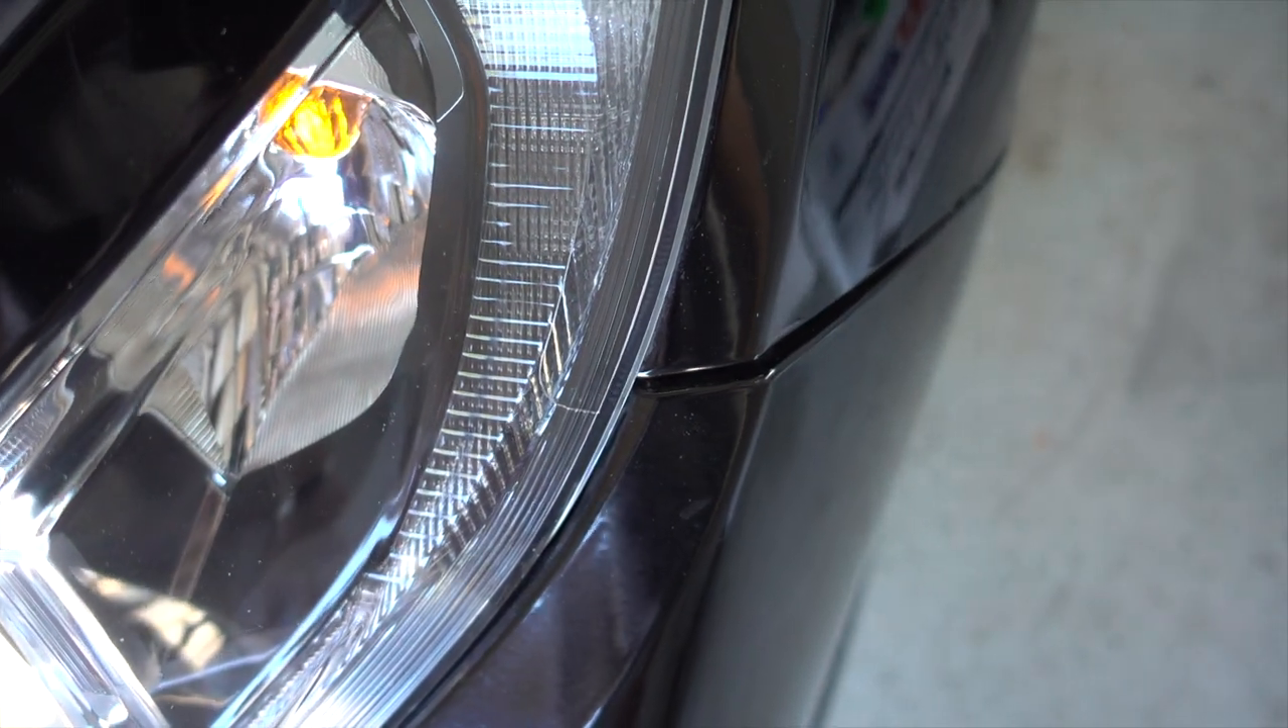This is the front left-hand side, driver's side of the bumper. You guys notice that it's kind of like off a little bit. You see how when I run my finger up, it's not smooth? There's a gap right here.